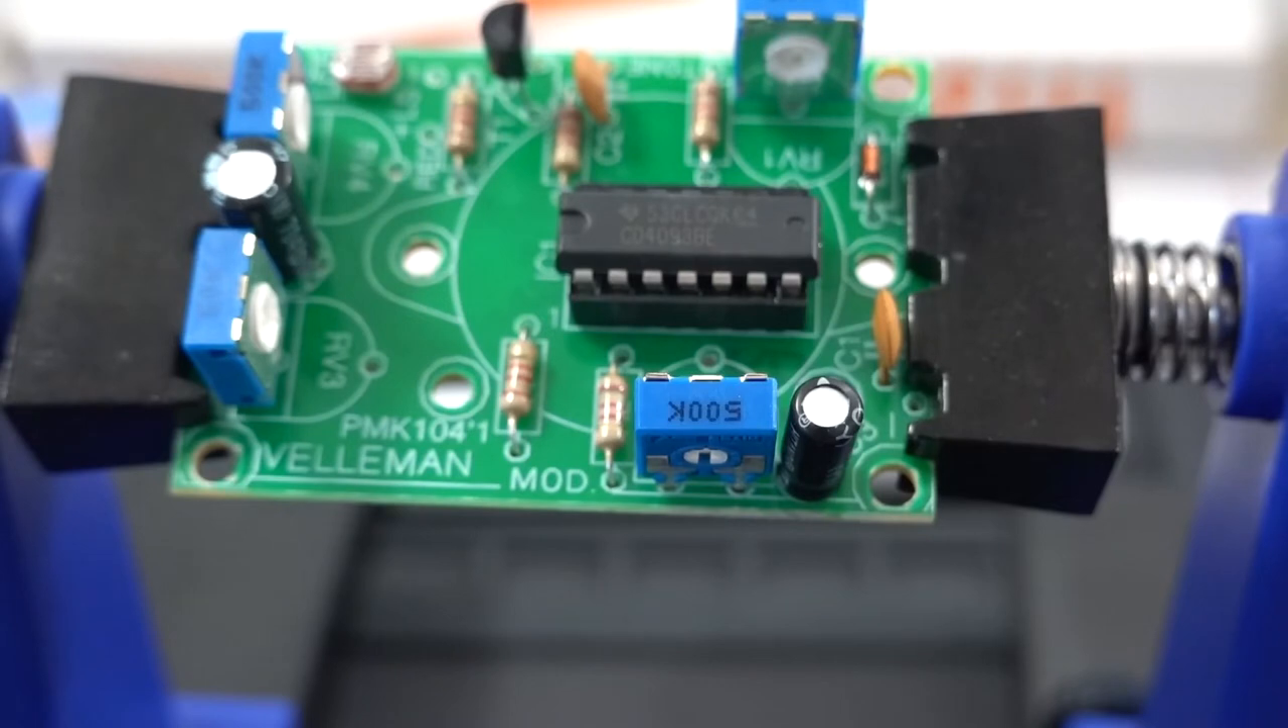And our chip's in. And all of our pins are in.